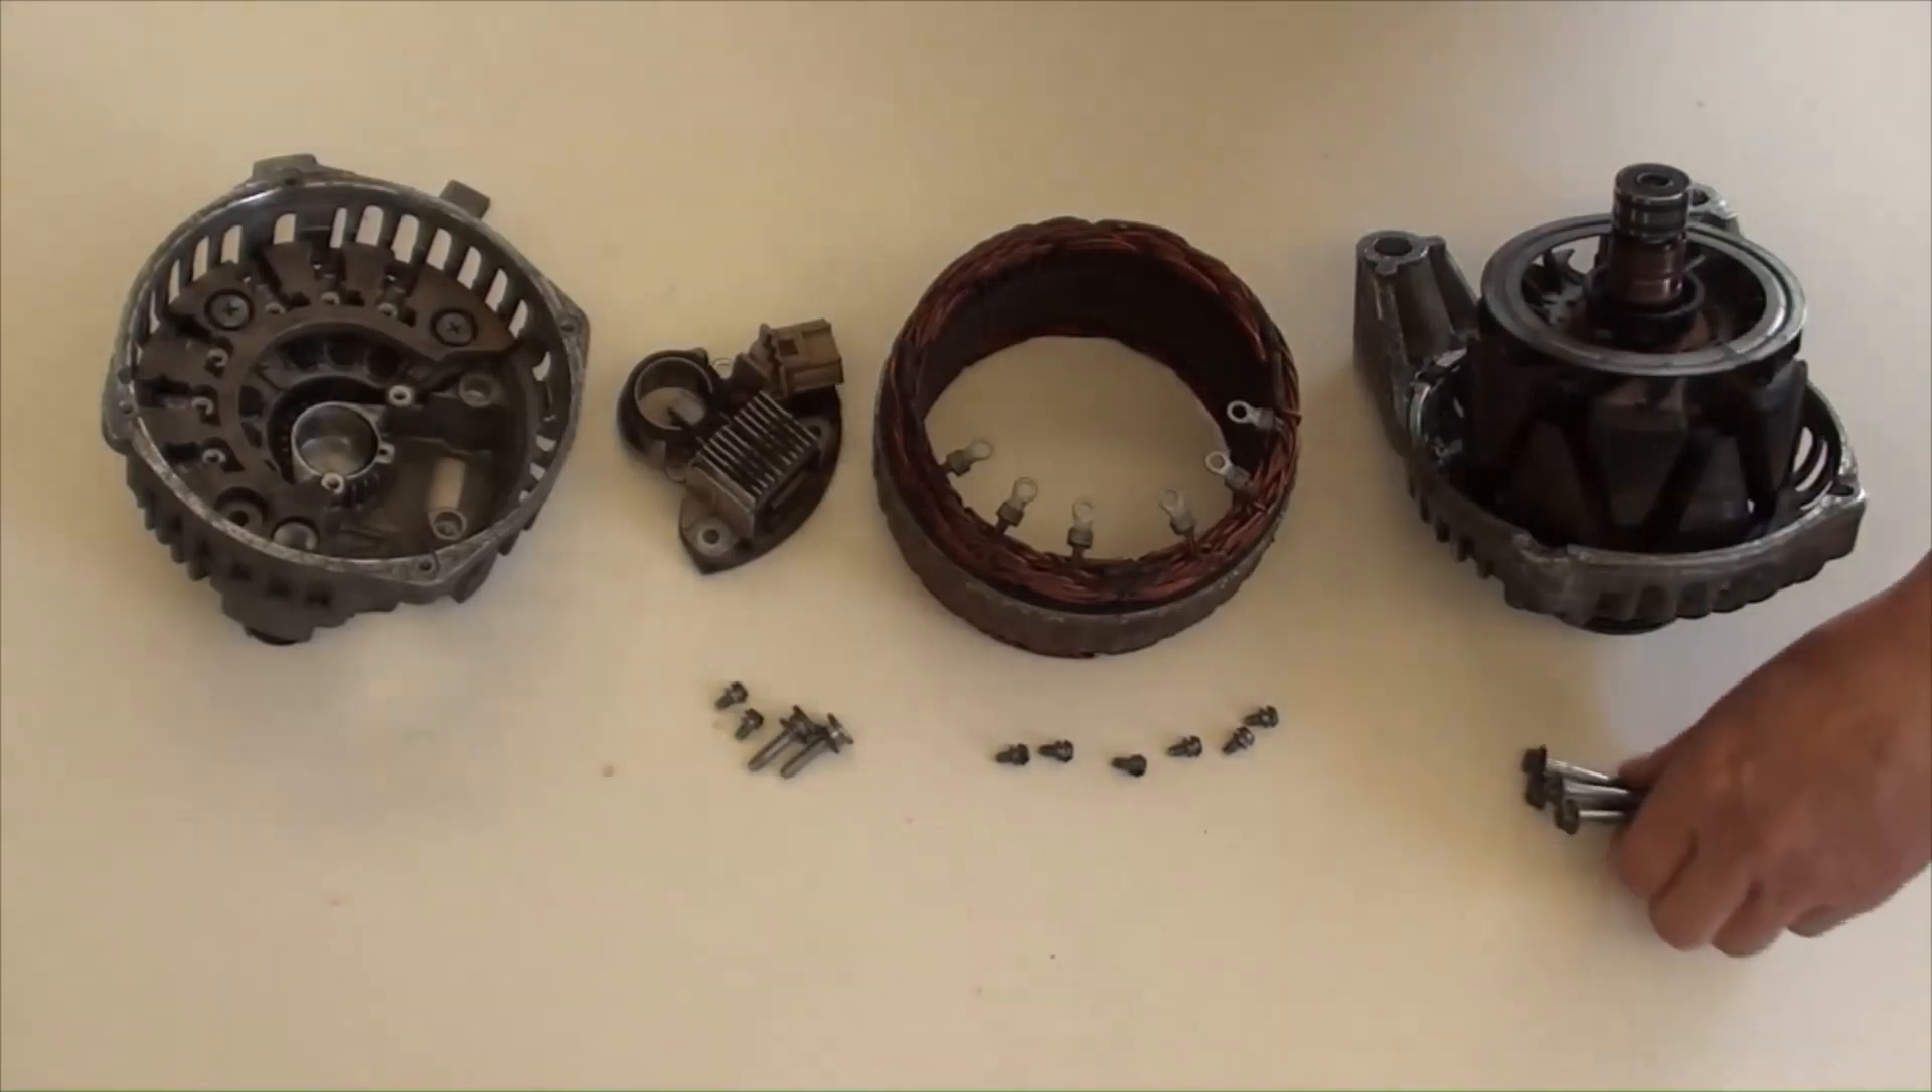Diodes rectifier with case, regulator, stator, and rotor's assembly have been separated for testing.